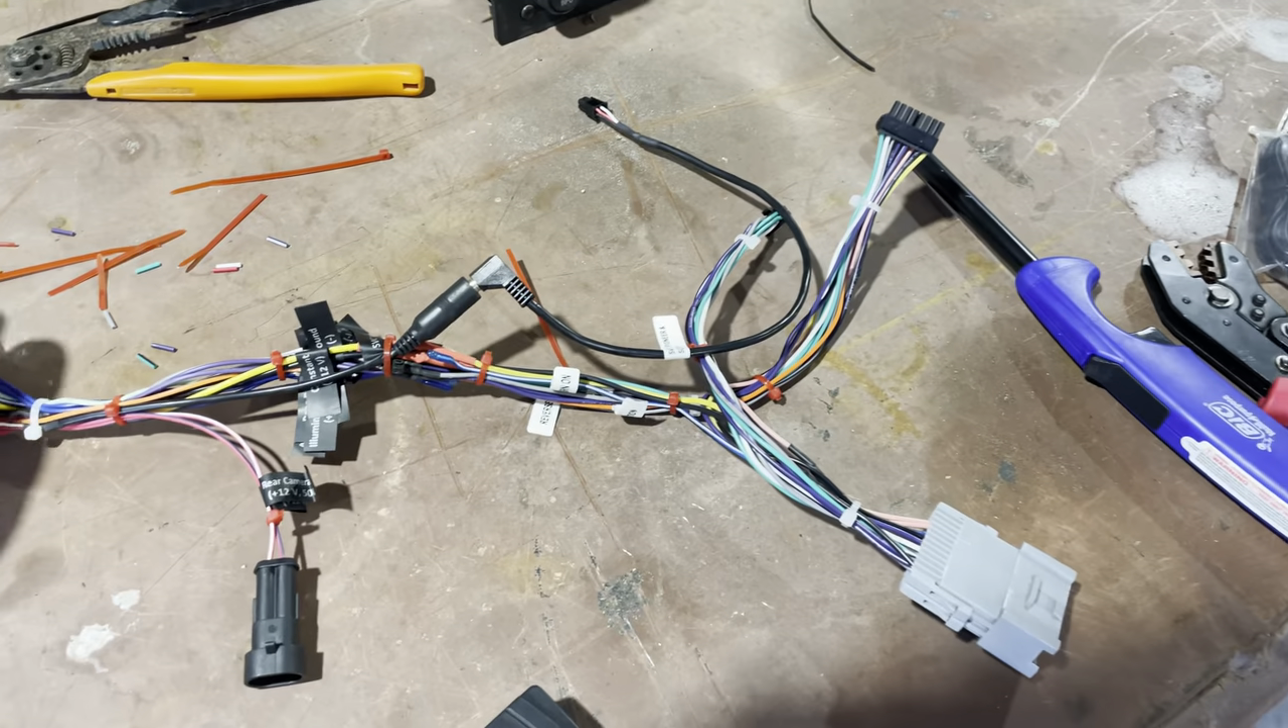The wiring harness is all put together now.